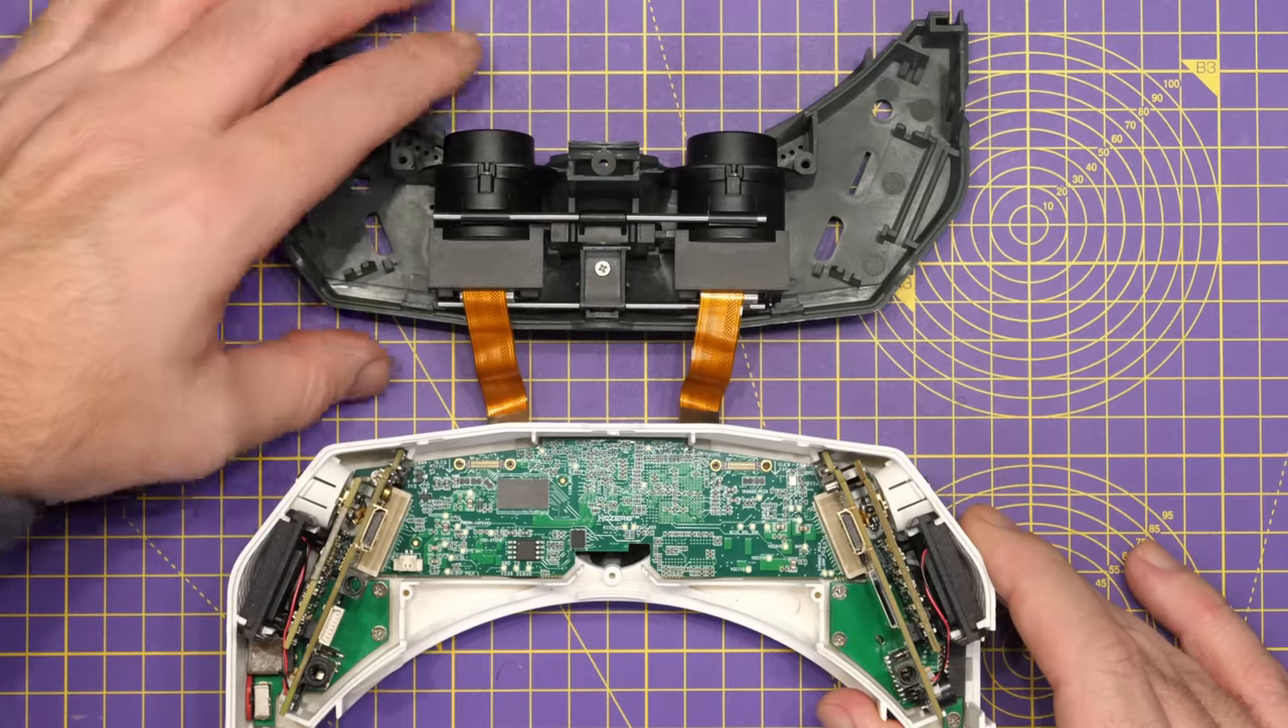So as you can see the ribbon cables have separated nicely and now I'm able to separate the shells completely.